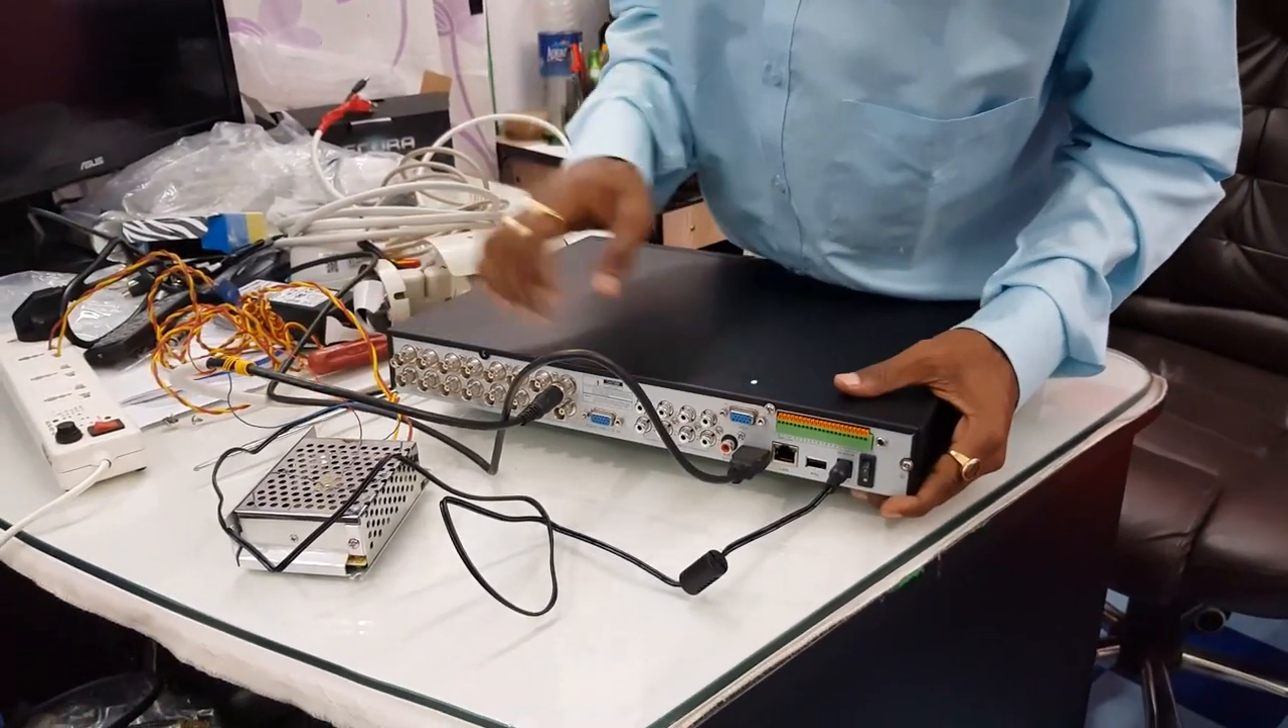अभी मैं audio कोई कुछ कनेक्ट नहीं किया।